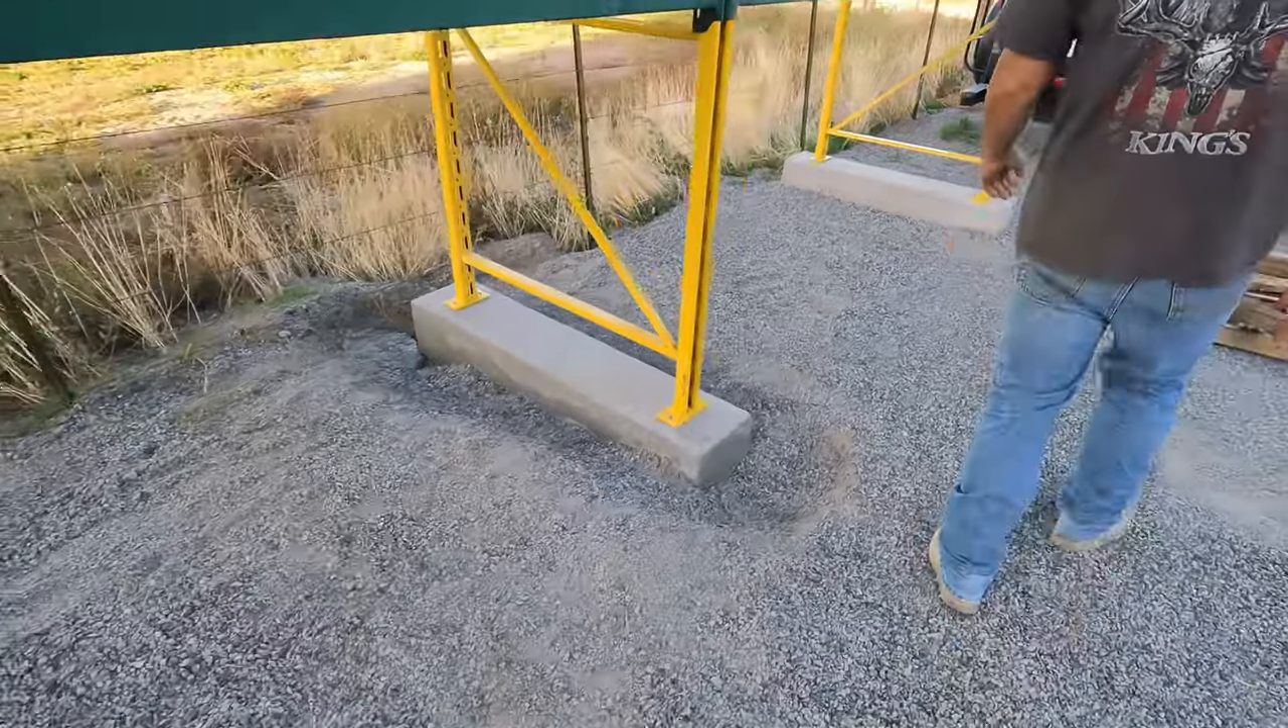We did pretty good getting our feet centered up on the footings.